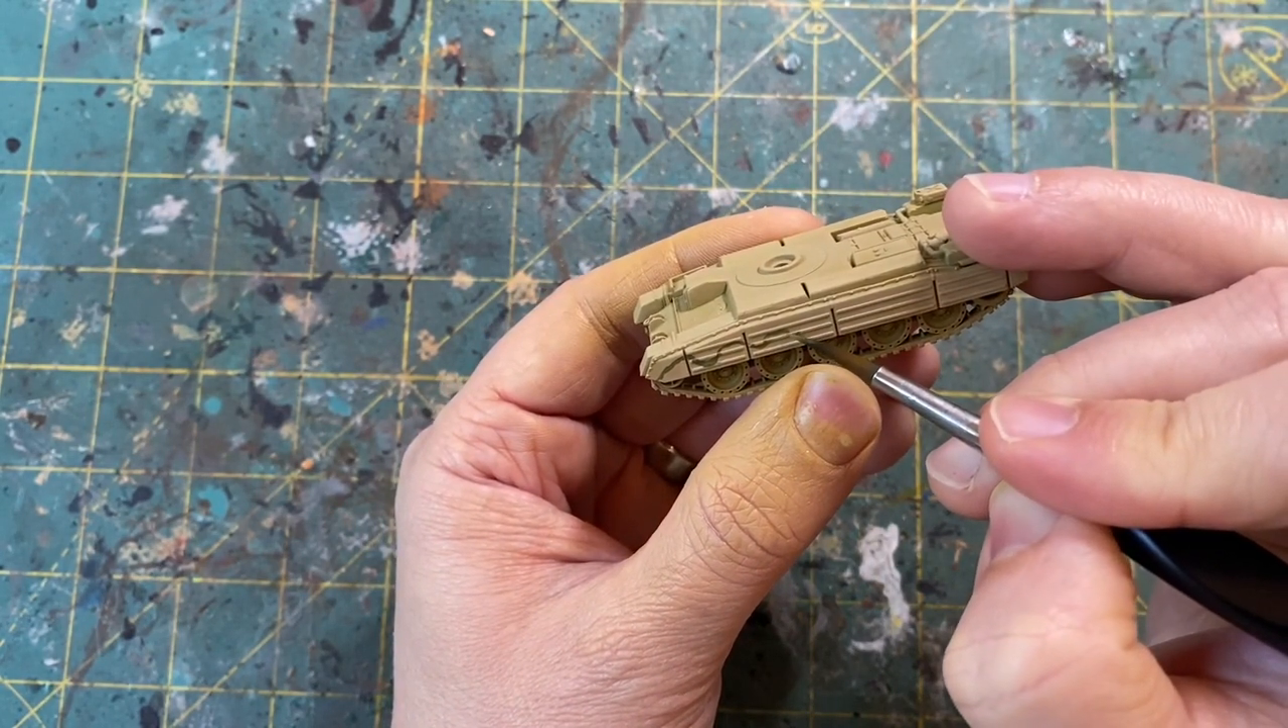Notice I do have the turret still off at this point.